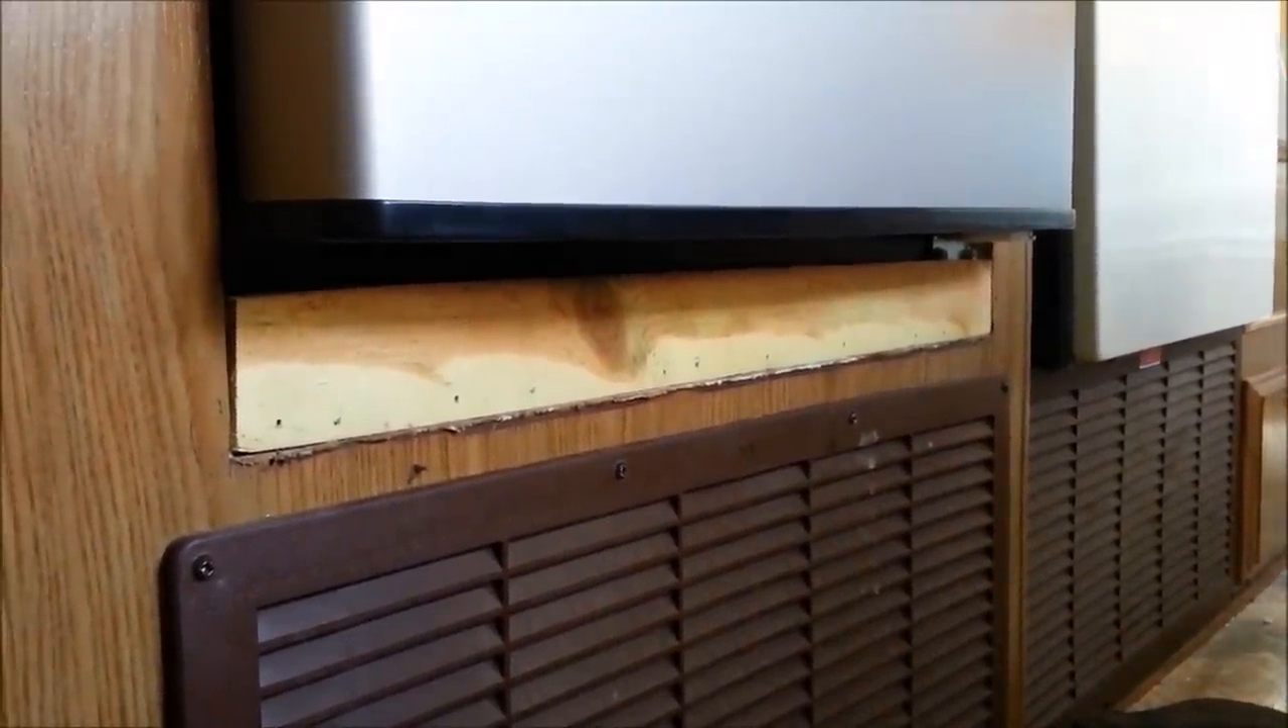Alright, so we've gotten the trim work in here and I just put a piece of a three-quarter inch pine along the bottom and just tack that in with the finish nailer and hold that in place.